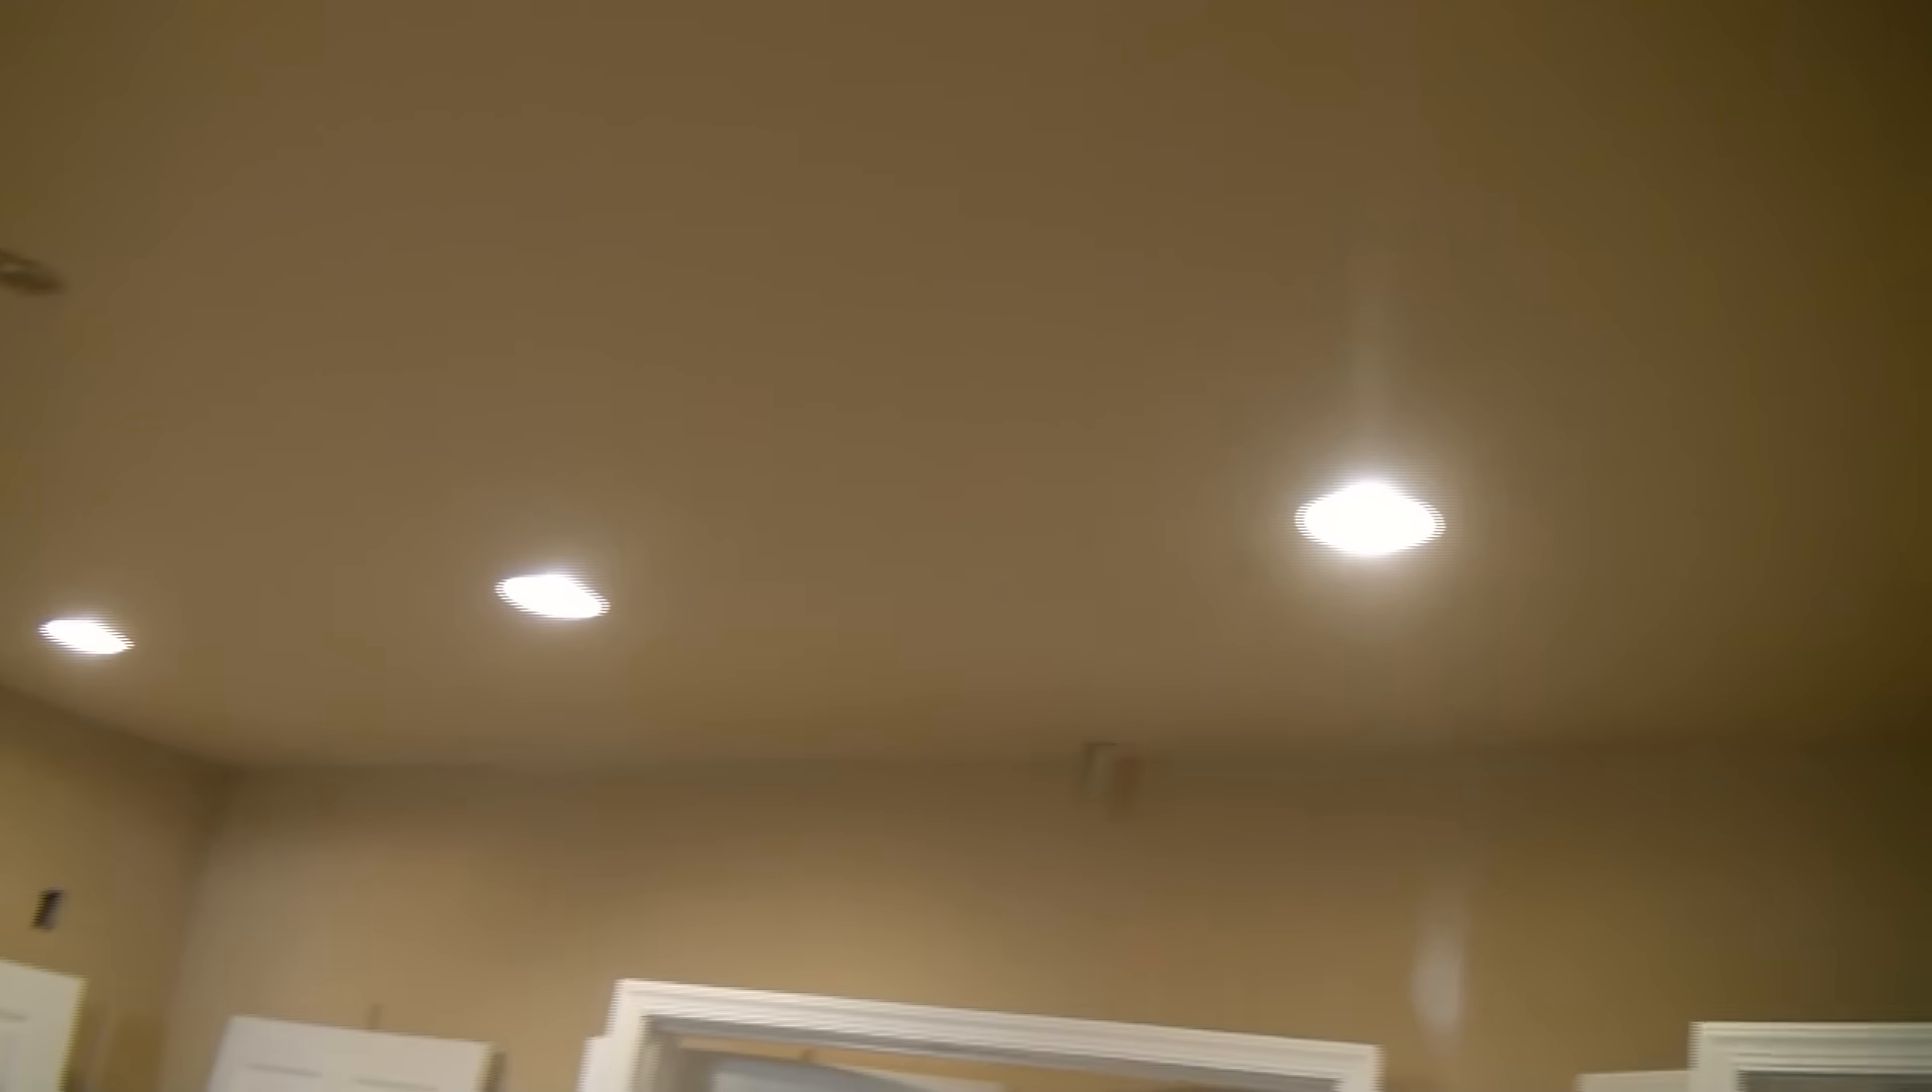Now you can see all the recessed lights that are up there, and they've got the bulbs in them, and they're all up inside the drywall now.